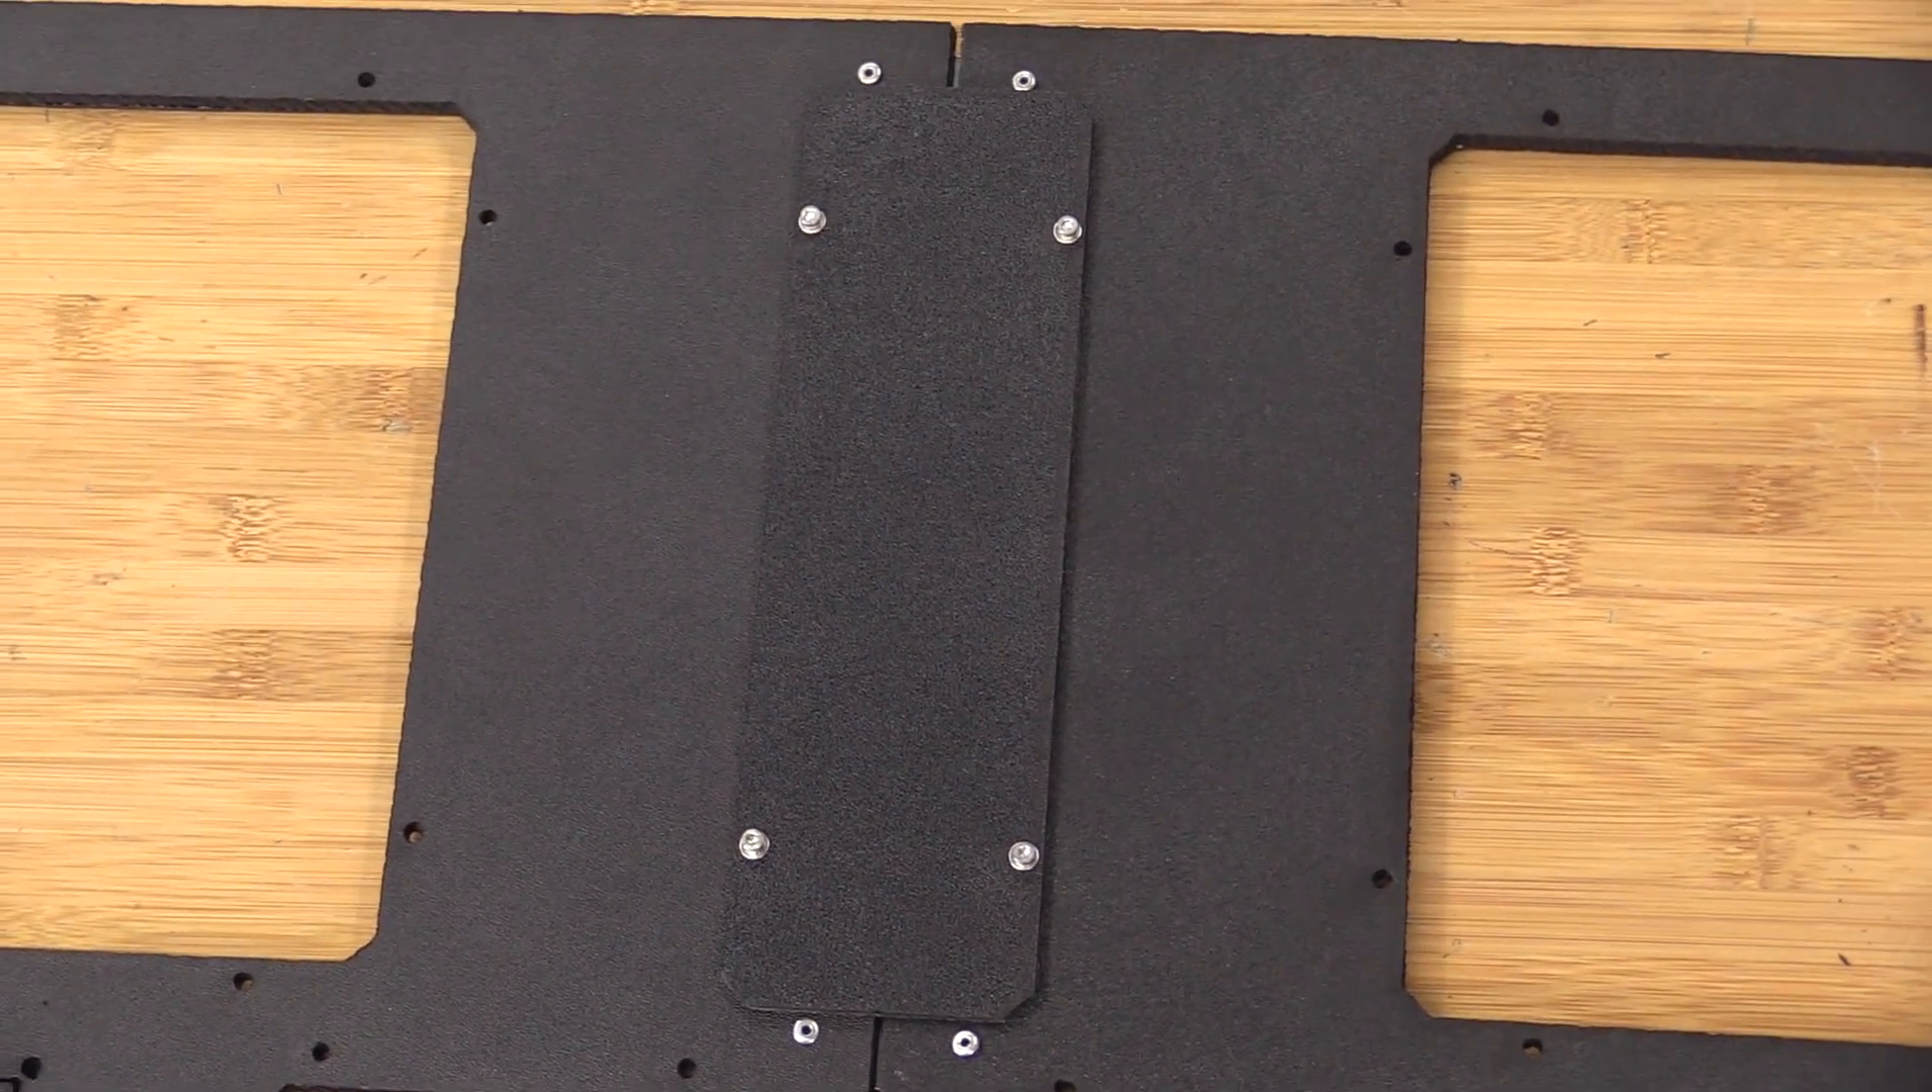Uh i've also gone ahead and taken our com panel uh cover uh and installed that with just simply four screws.